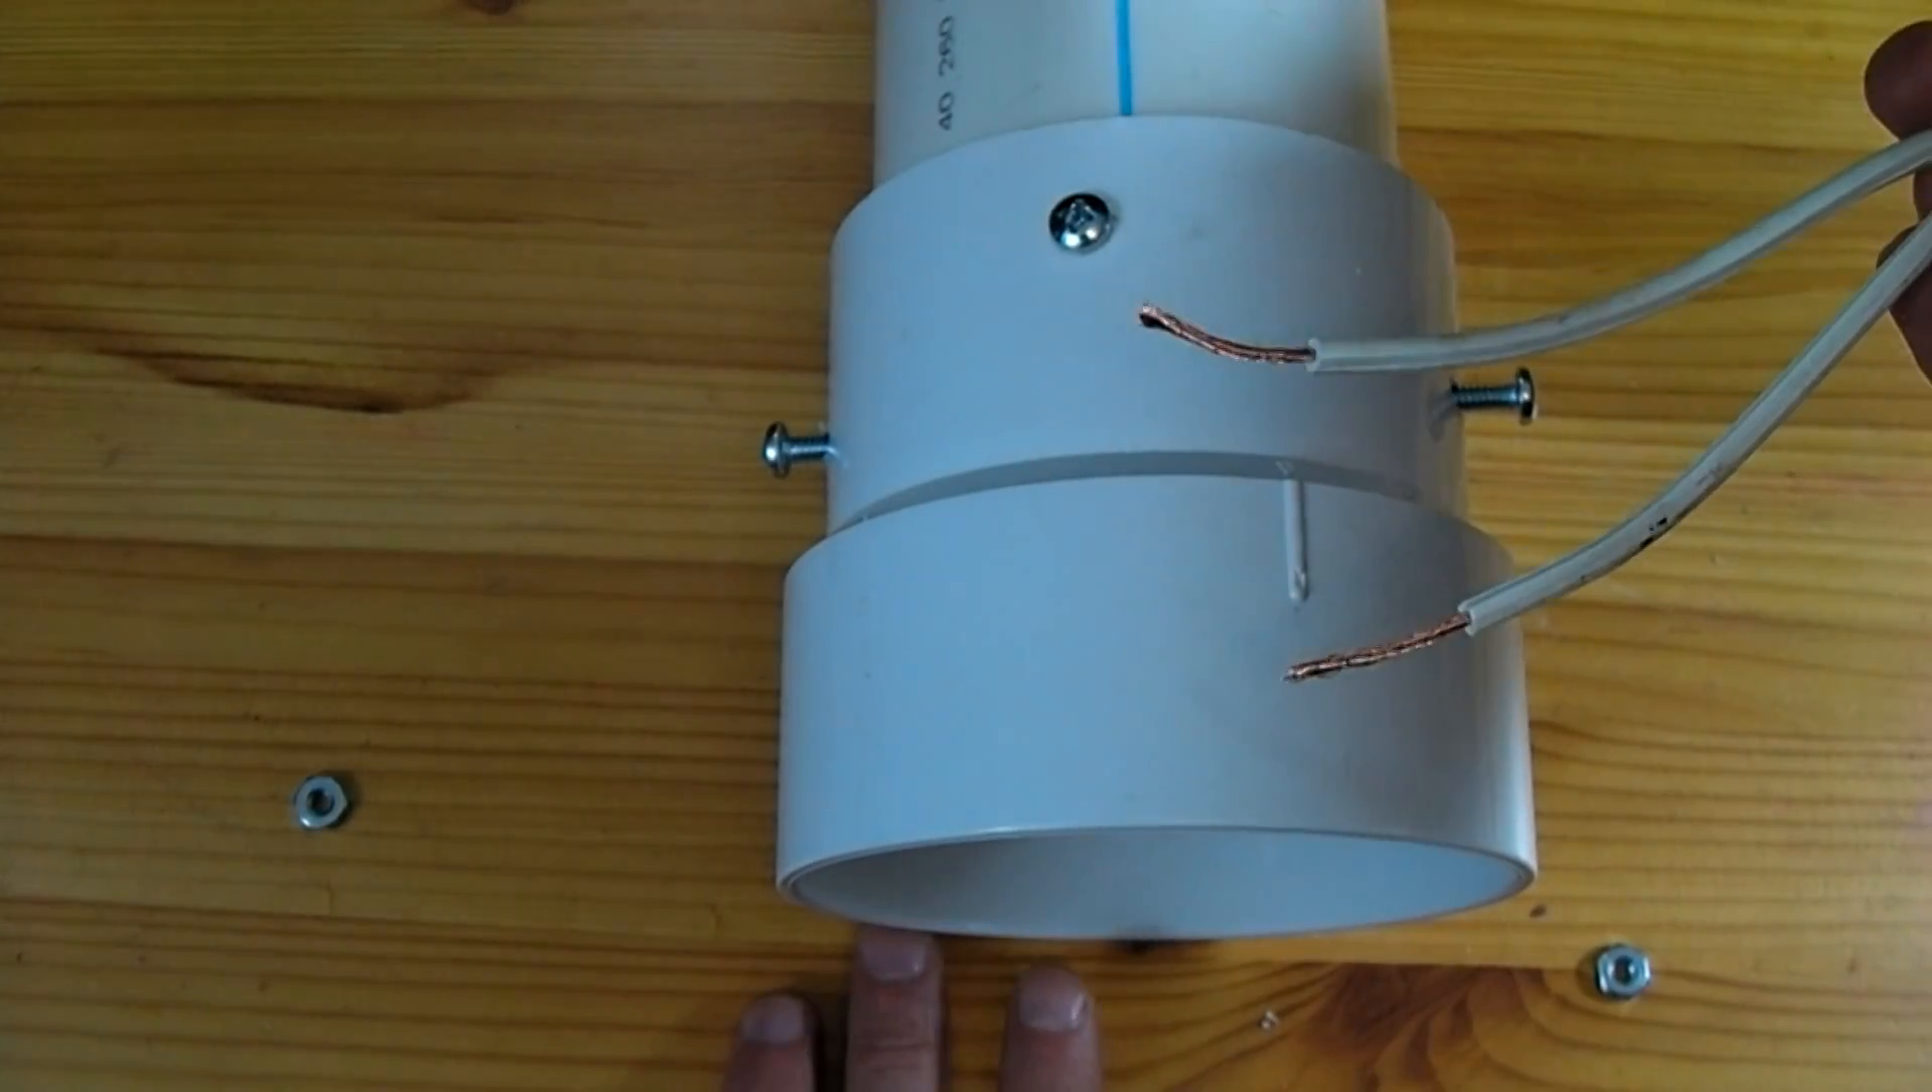You can see these screws now fit in nicely.